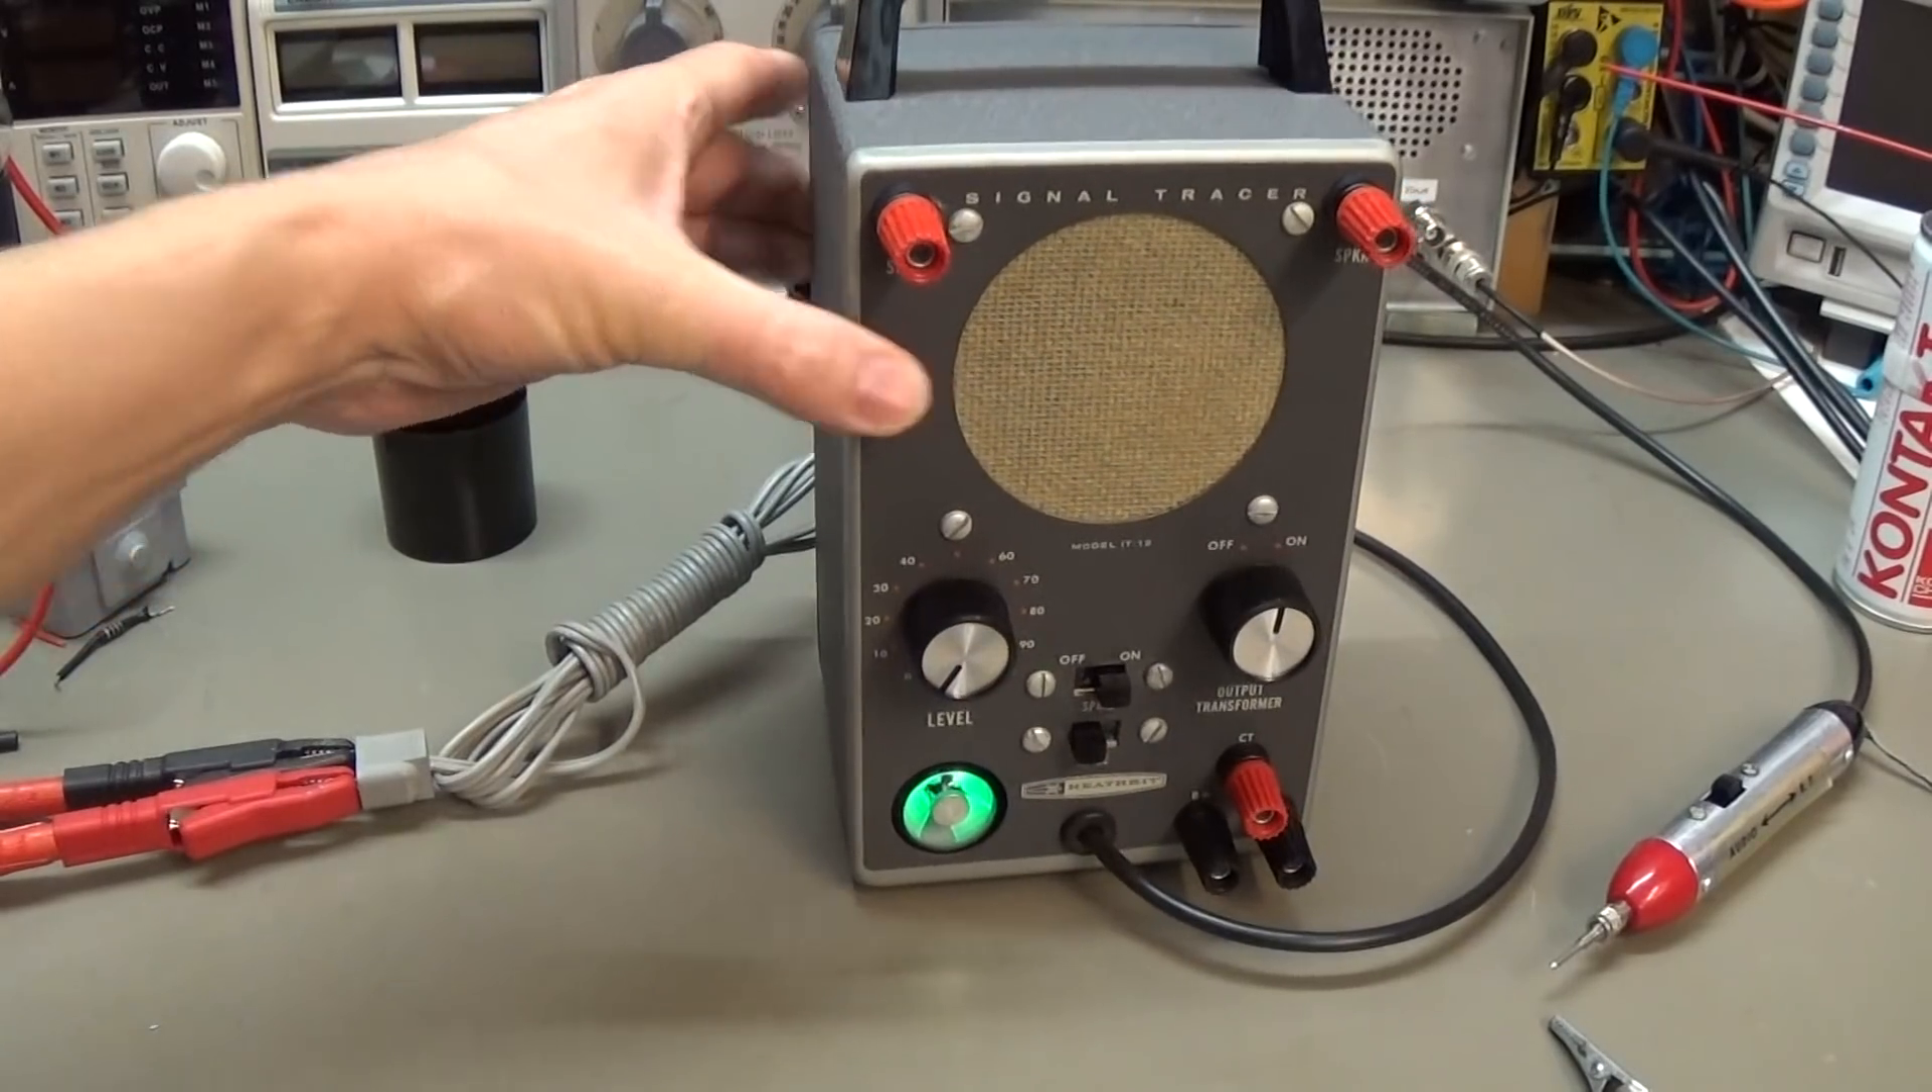Here is our unit back in the housing.